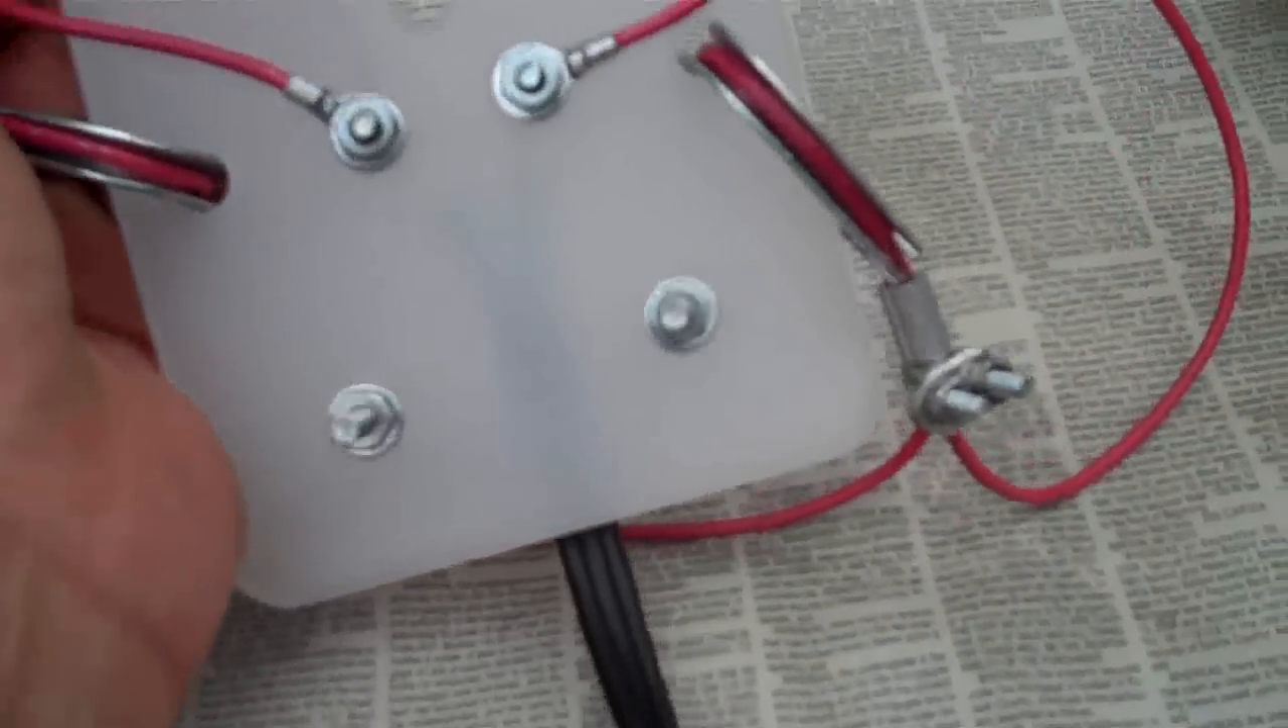On the other side both of the dipole wires are now fastened up and everything's looking good.